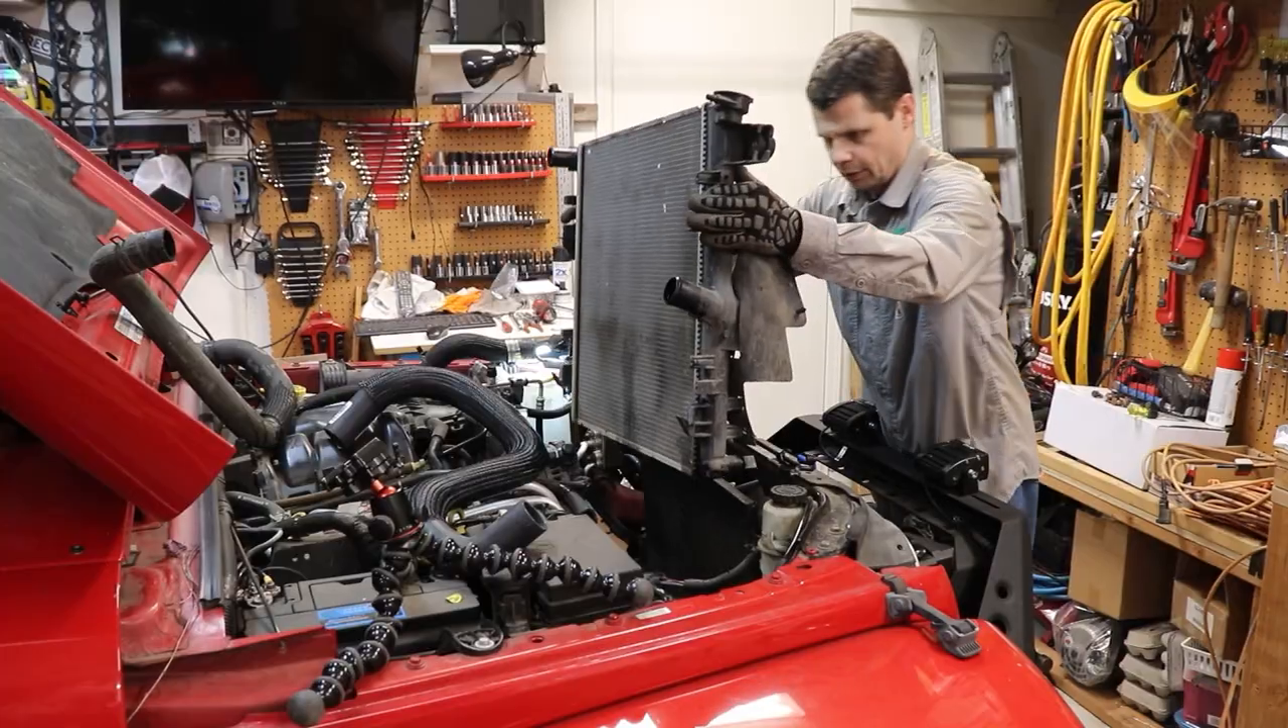There we go. Old radiator is out.